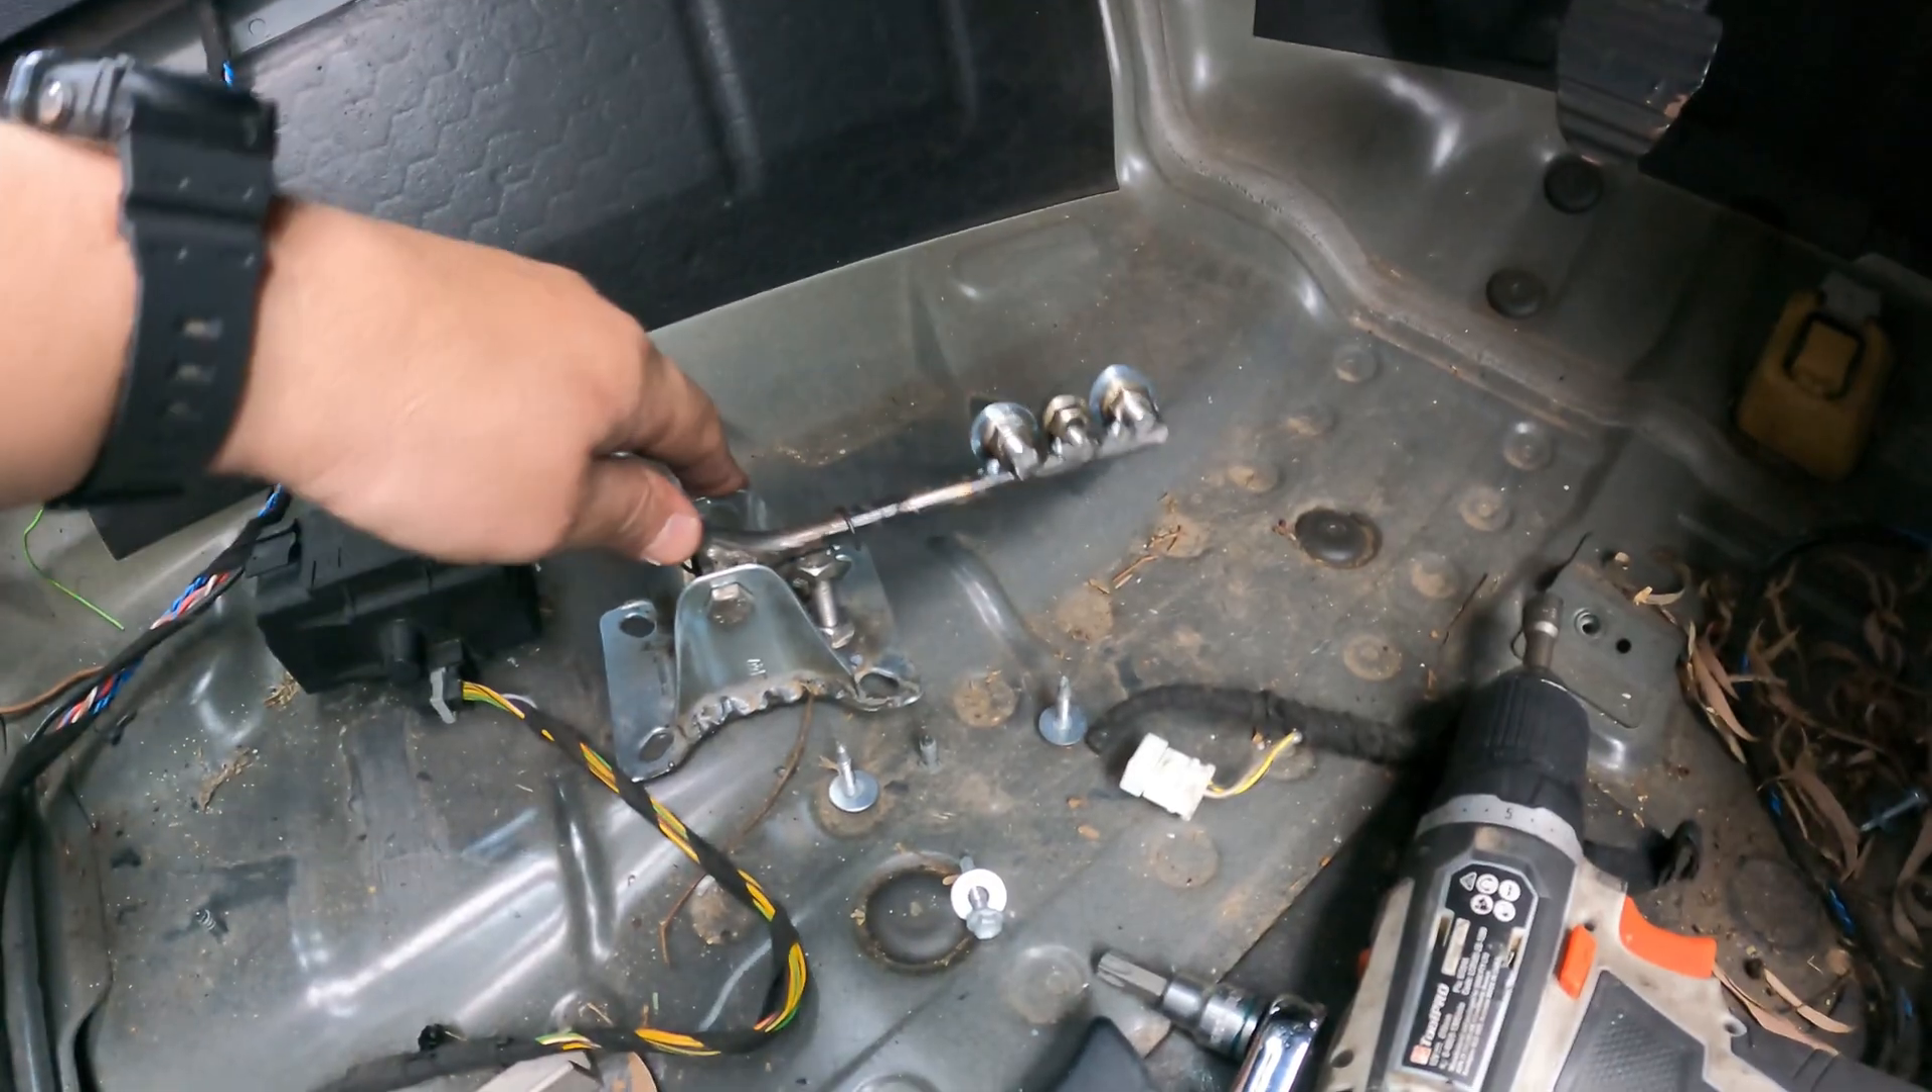Just in the event that I'm not happy with the throttle response, that's why I welded on those three nuts at different heights.